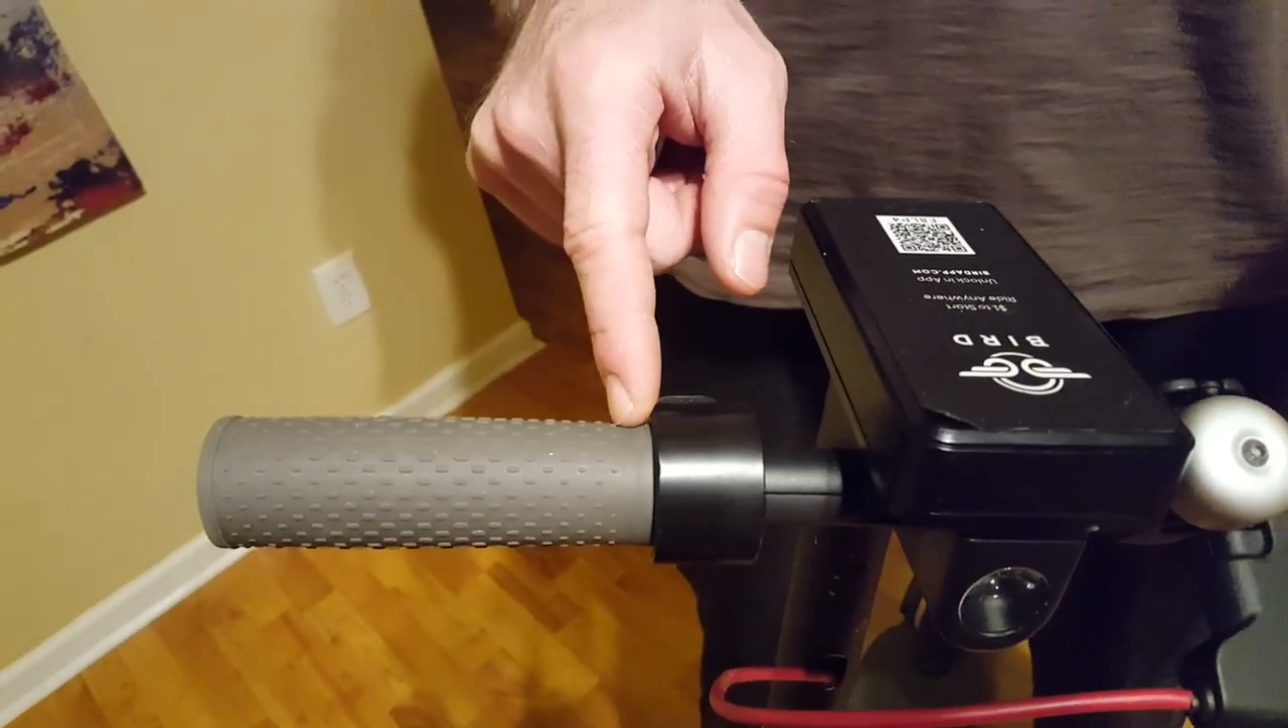There should be a gap between the handle and the throttle and there is no gap.